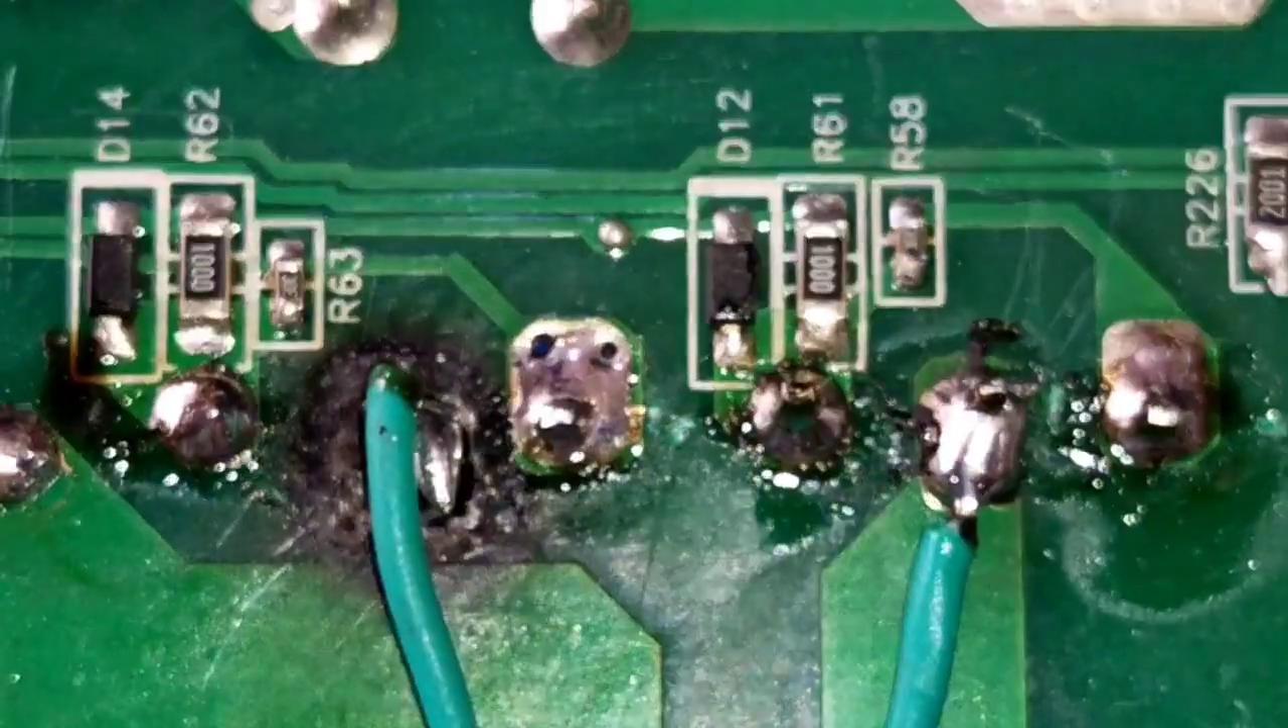تو یہ دیکھیں آپ یہ آپ دیکھ سکتے دوستو میں نے یہ جمپ لگا دیا۔